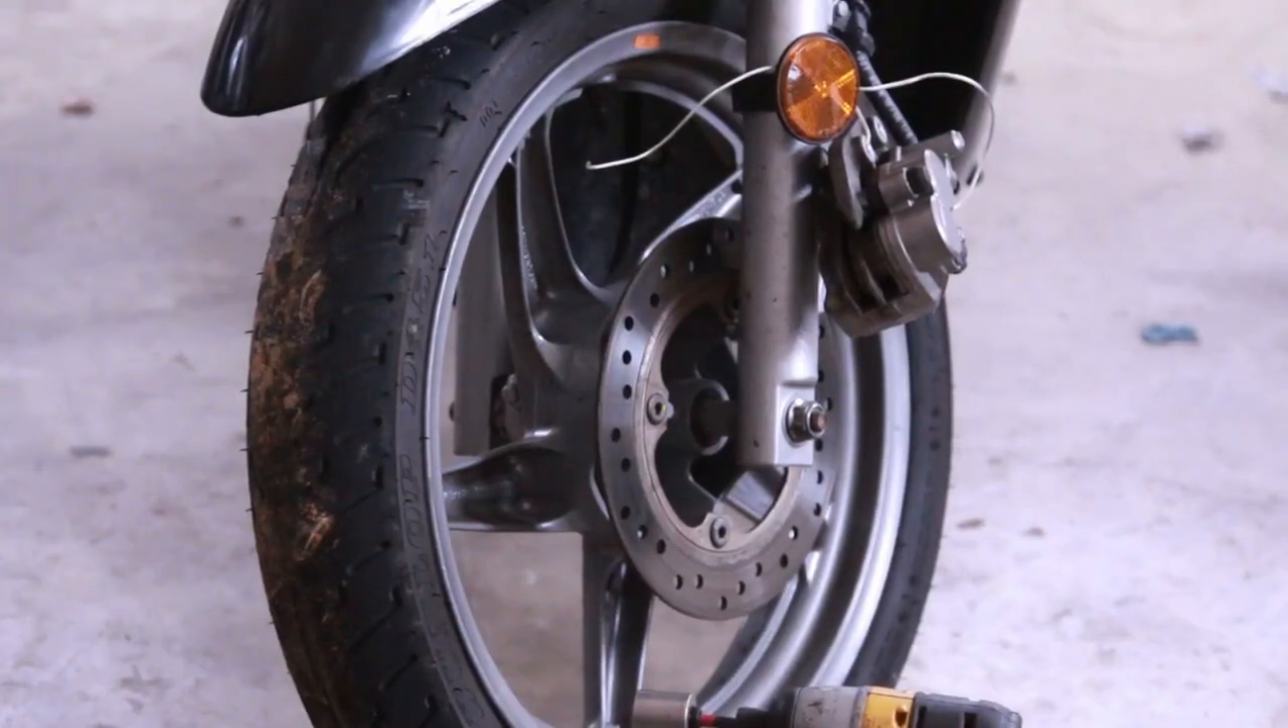So I just tied the brake caliper up now We have to remove the axle.